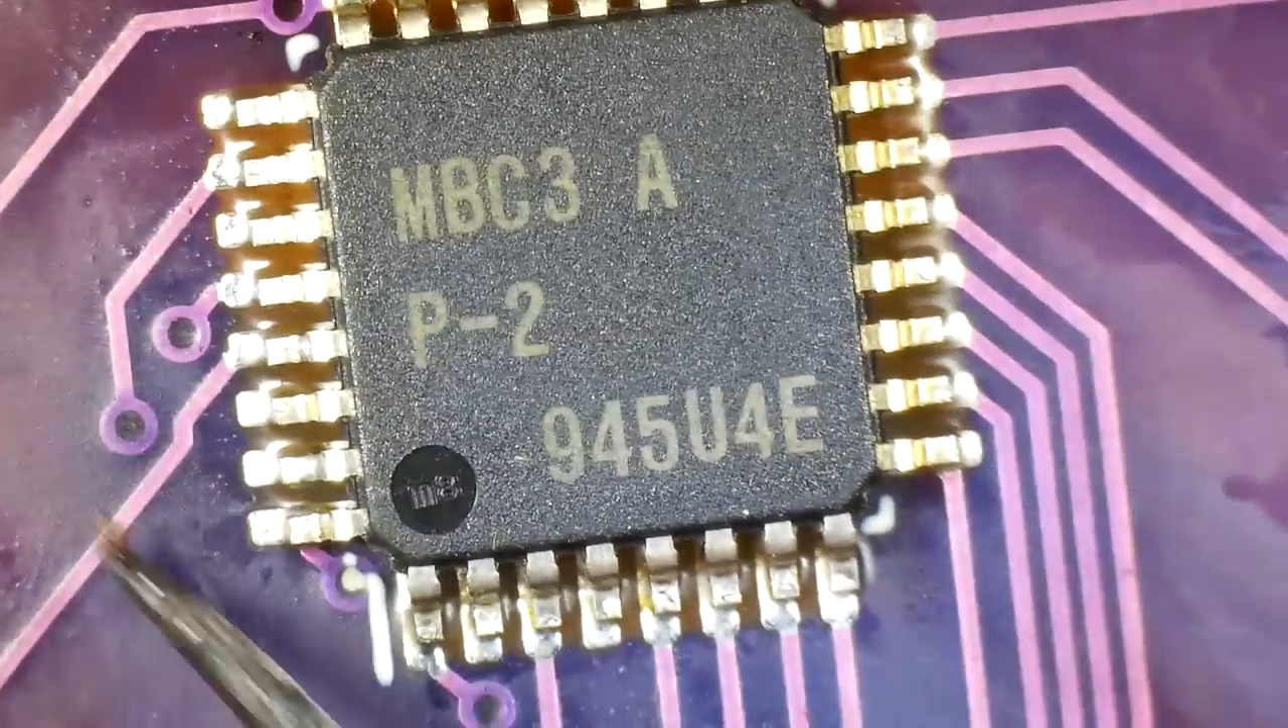This chip is soldered on fine.